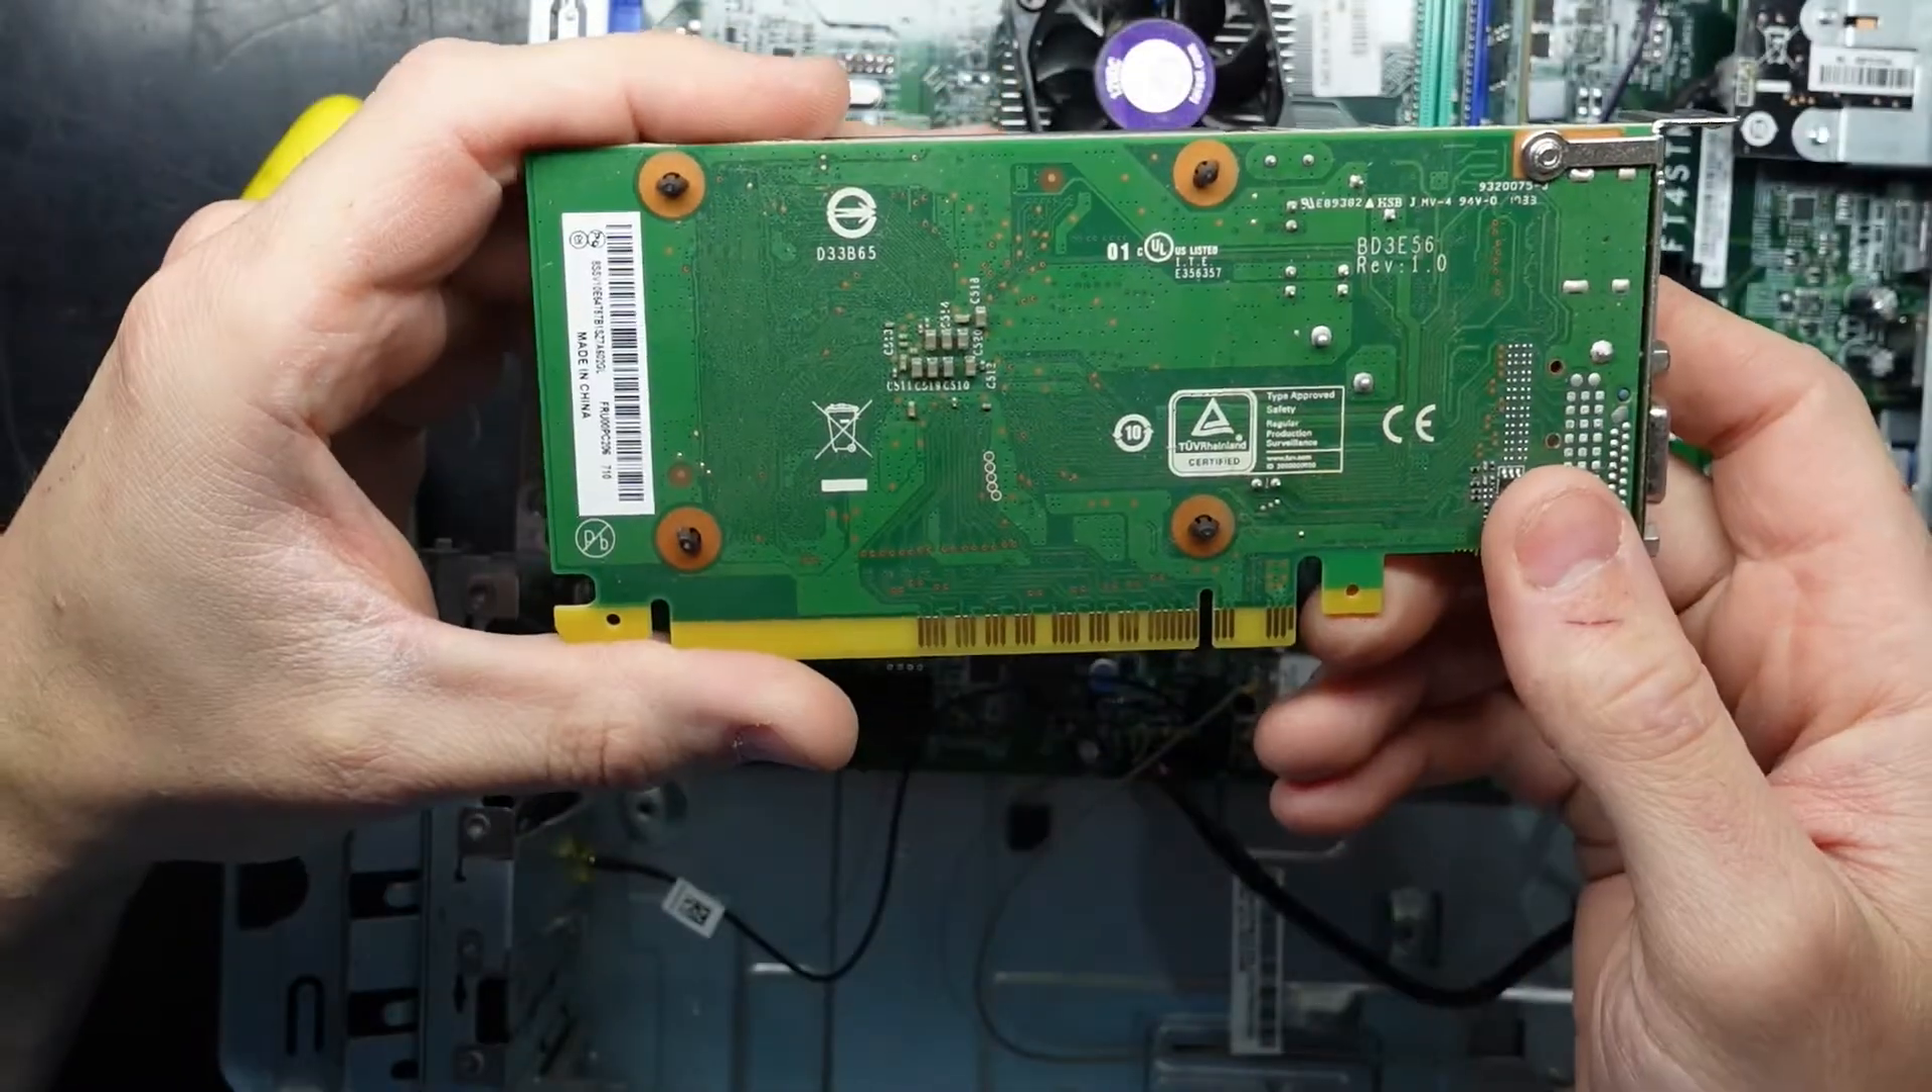And we have one removed graphics card.